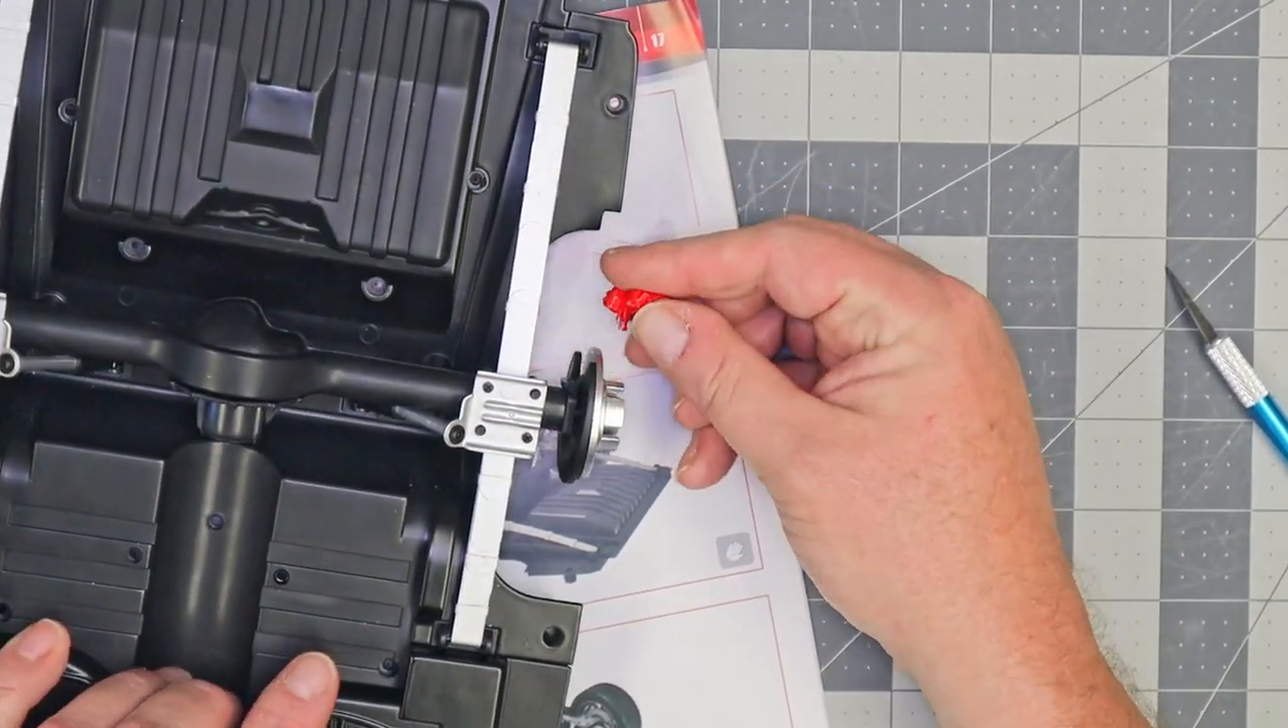Brake caliper fell off it didn't snap in.